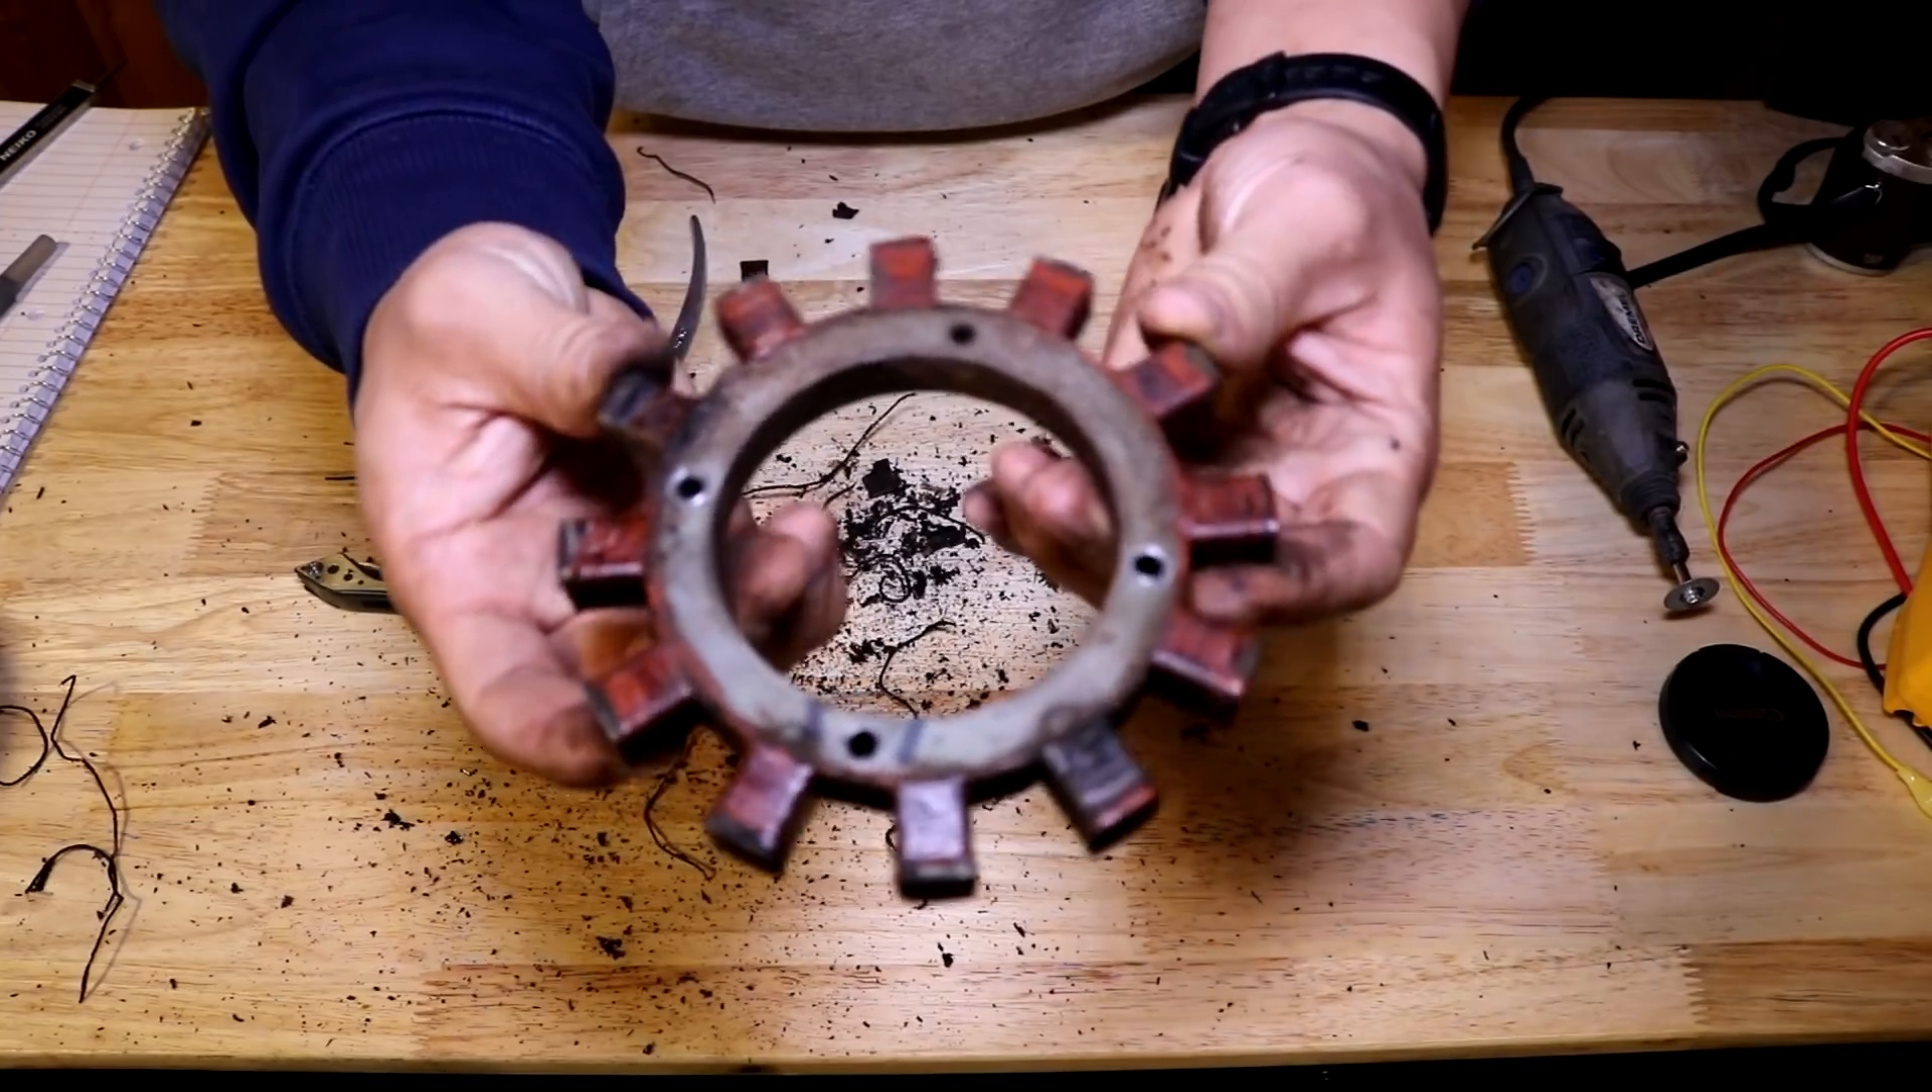Now that all the copper windings are pulled off, this is what we're left with. This is the stator core, and this is what we're going to rewind new copper wire onto.